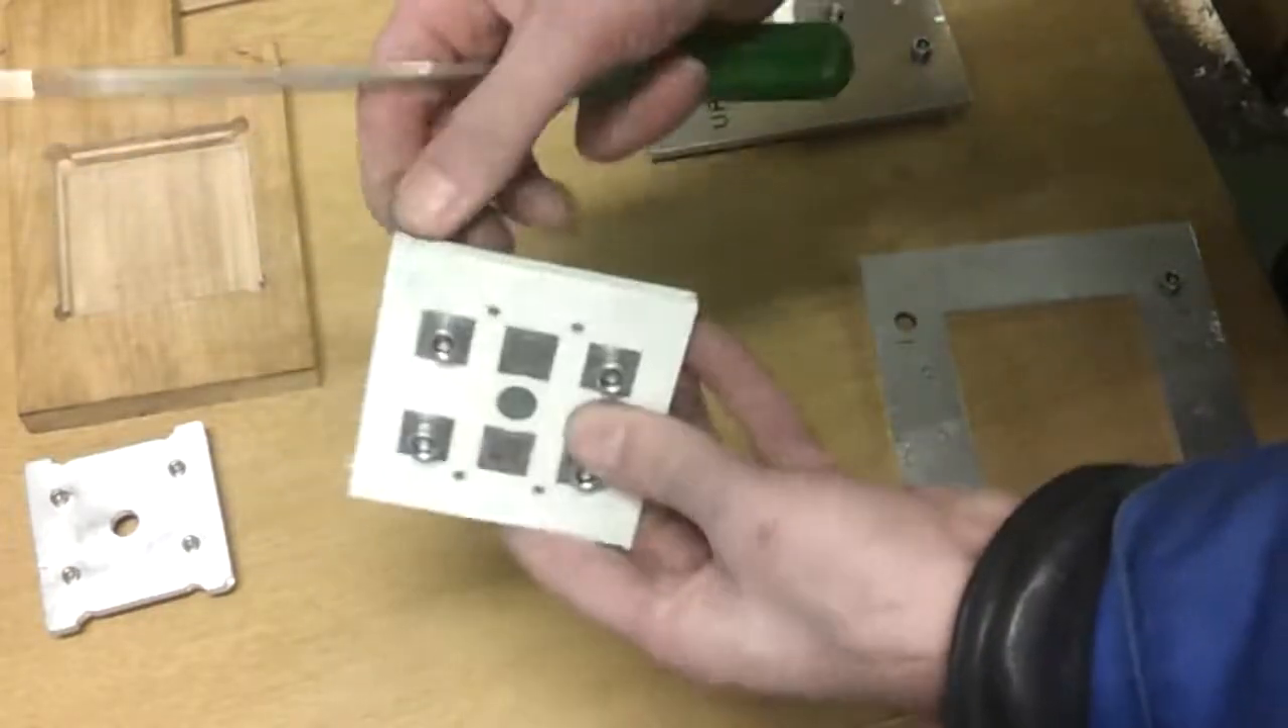We have got four threaded inserts molded in so we did that.